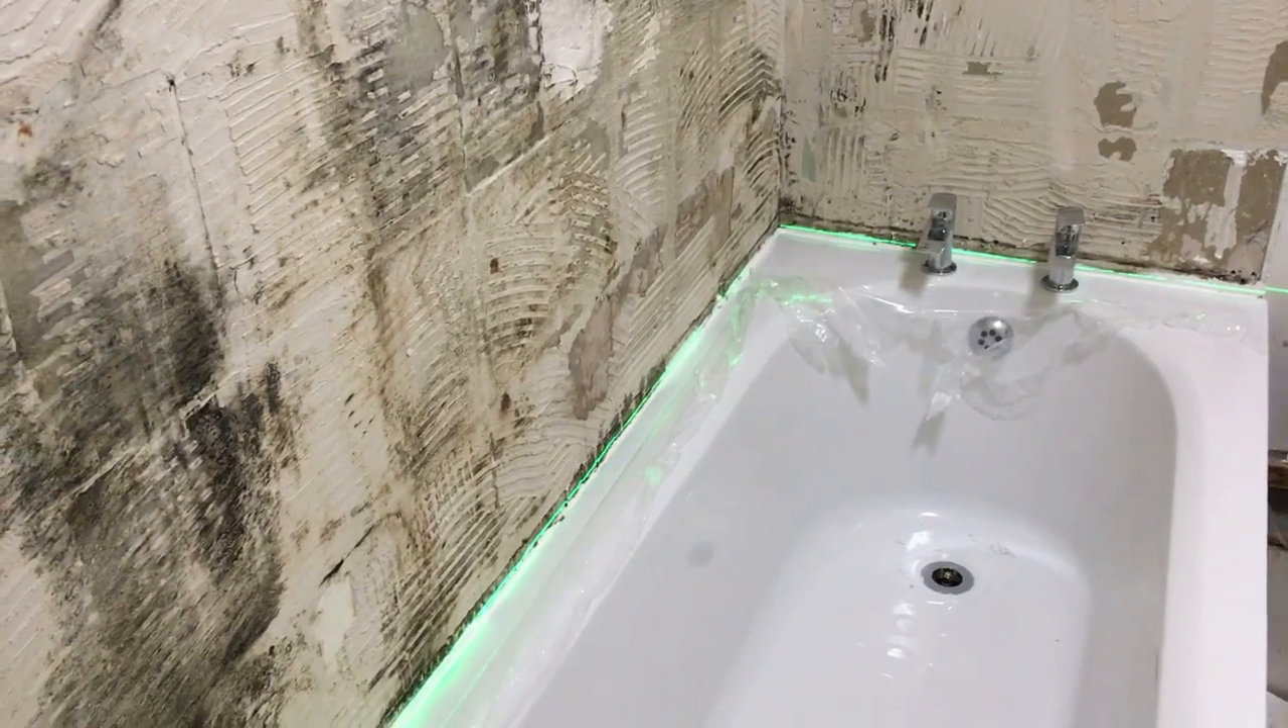All right guys that's the bath in.